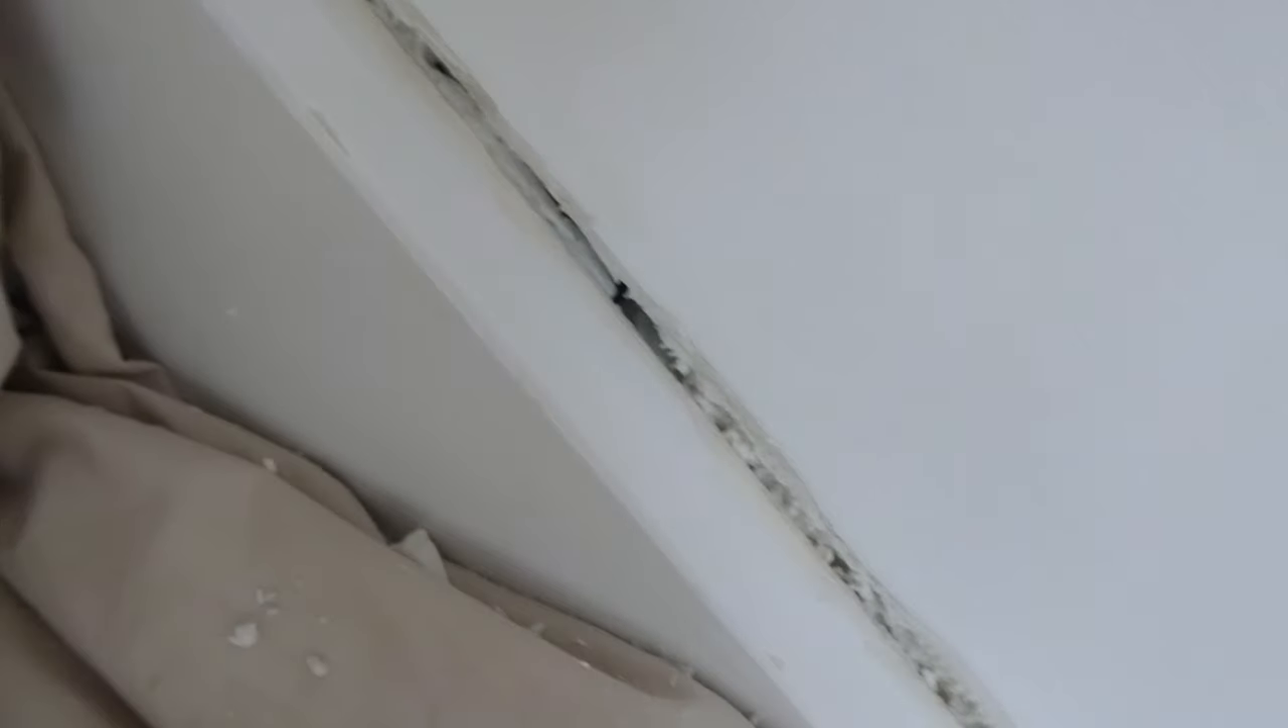So I've got all the expanding foam off now, which is really good, and as you can see it doesn't completely fill the gap, as in it's not completely flush with the wall.